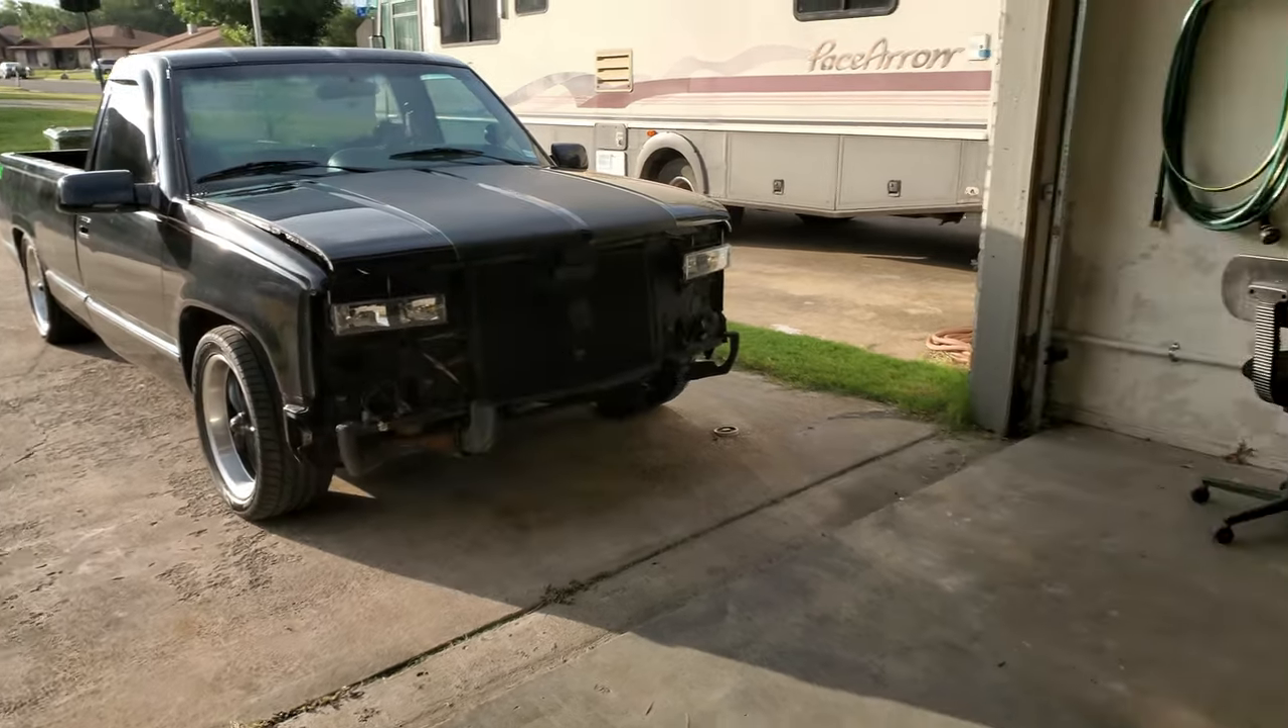We got the front end all tore apart here.